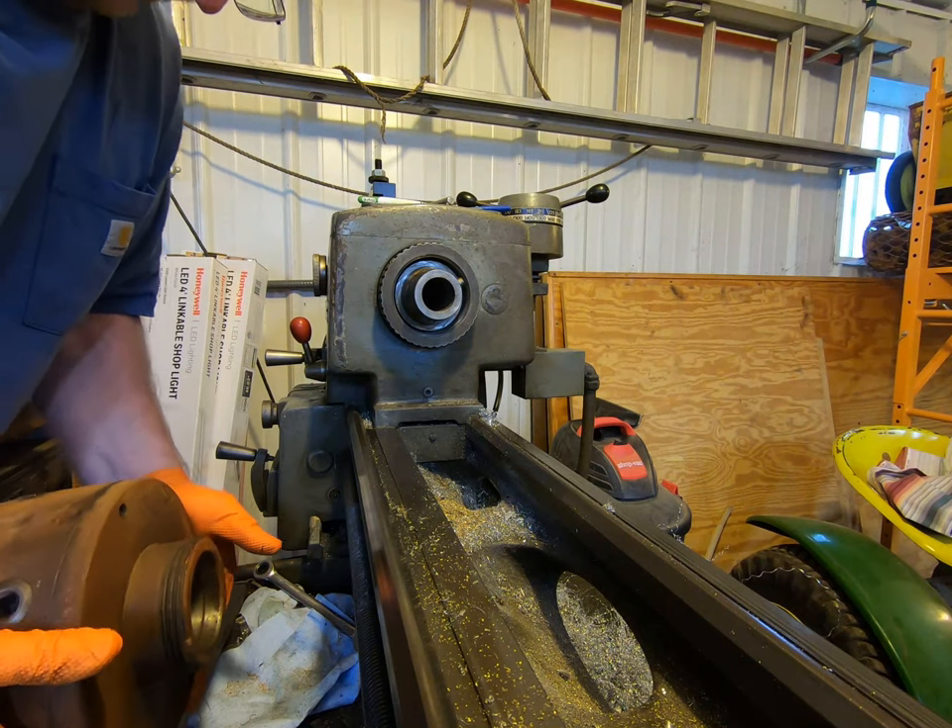So basically we're just going to do it here and there we go we got our chuck off.